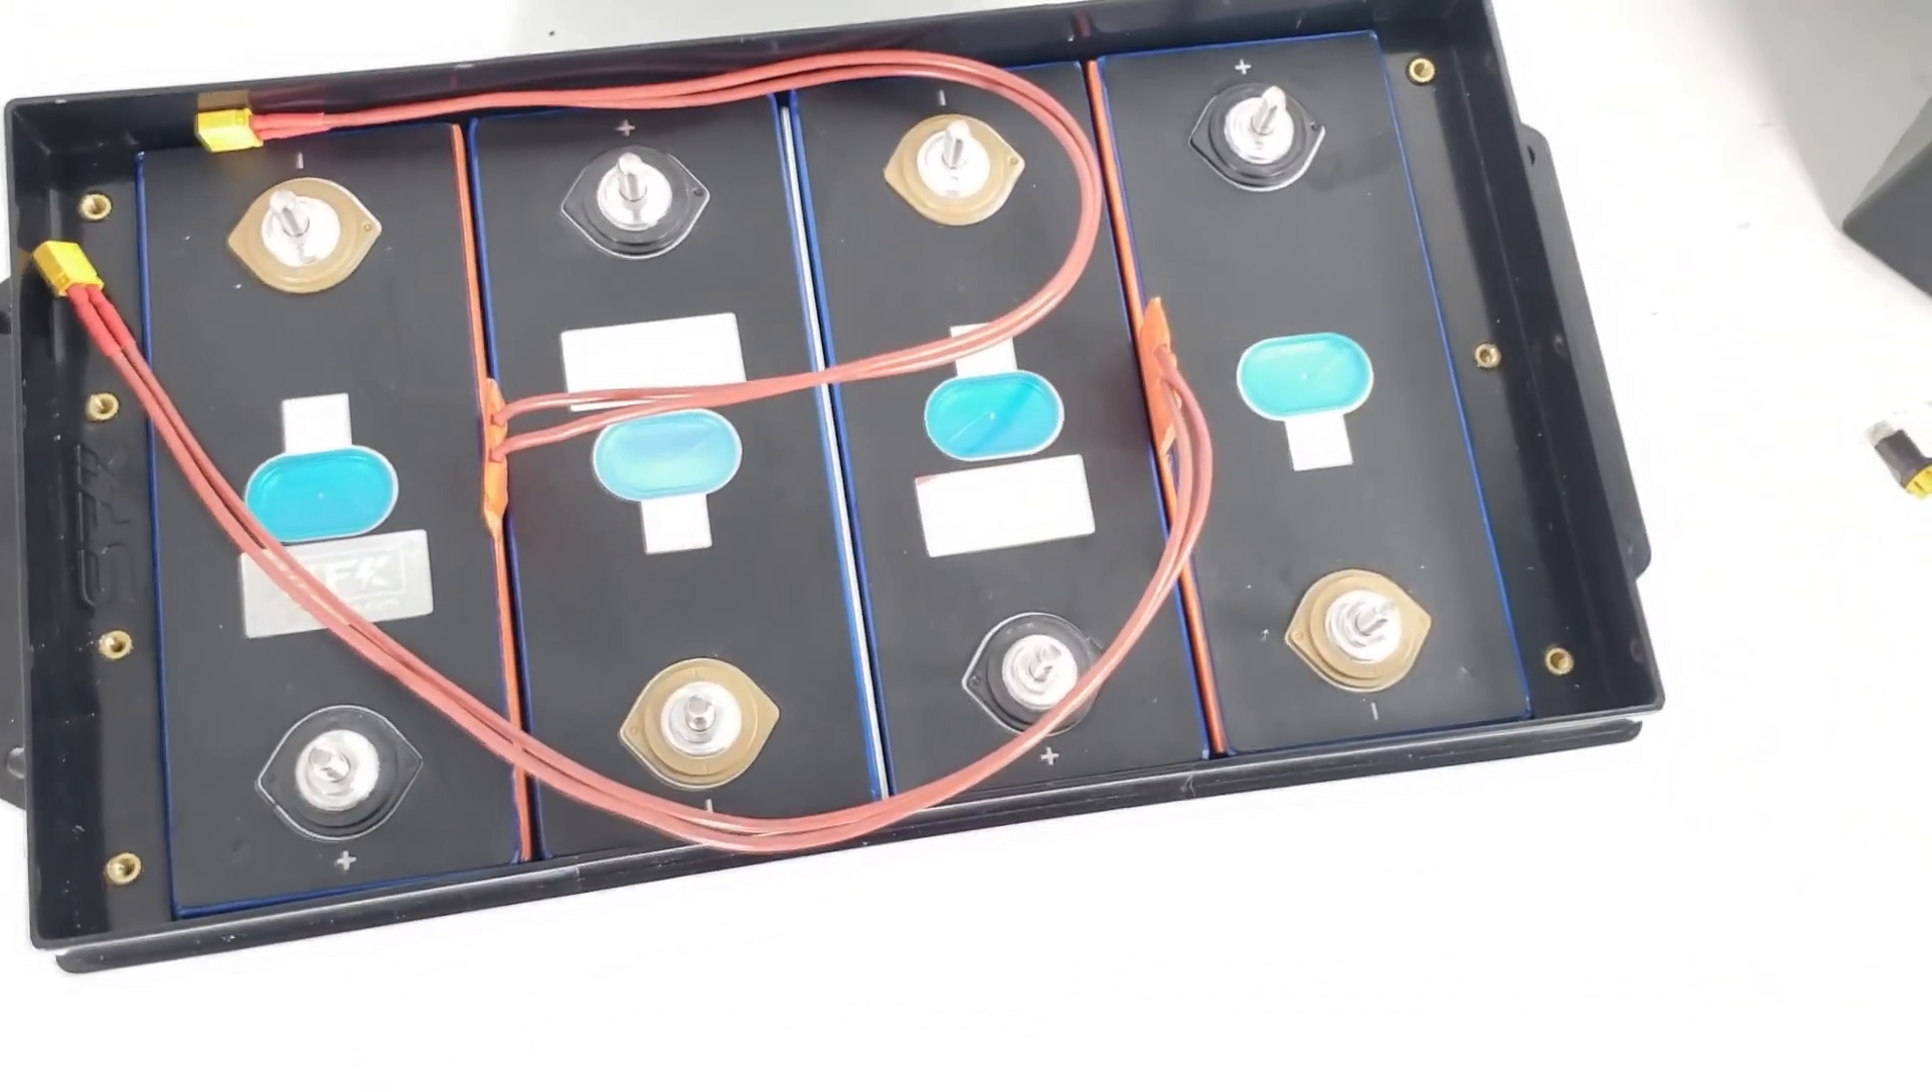Just to kind of show you, you got the cells in place.